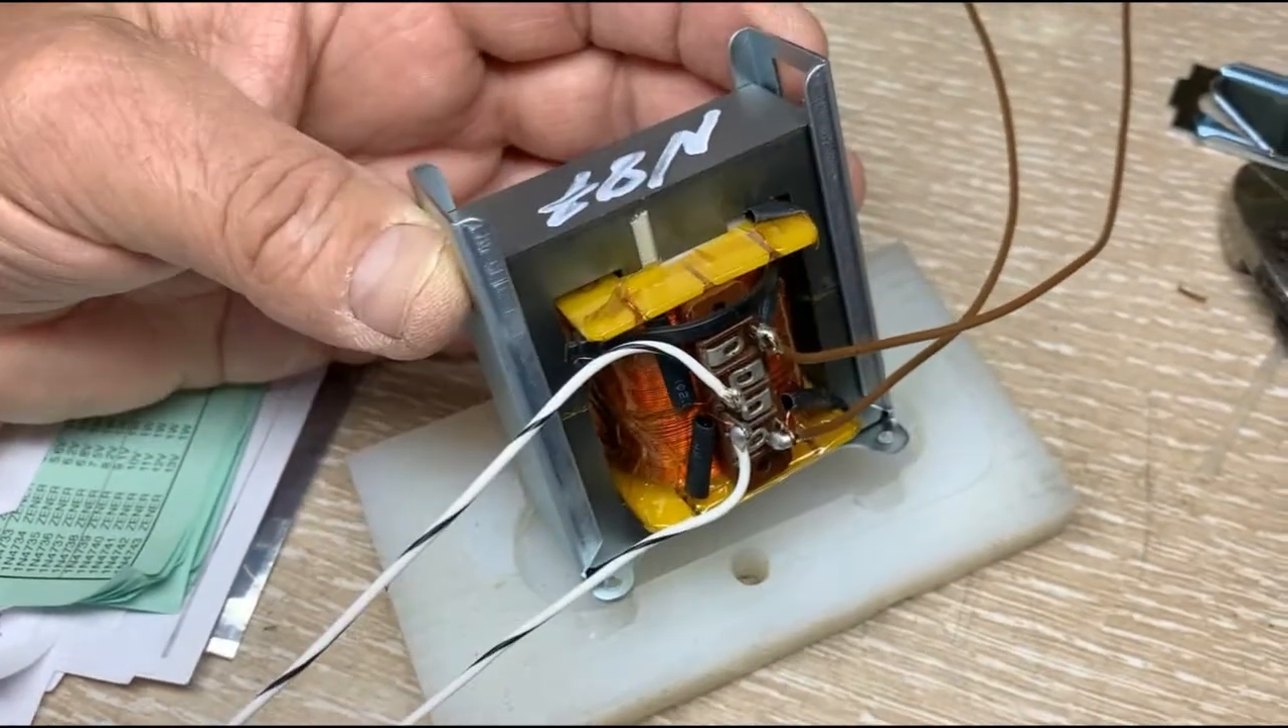Wires are on. Everything is looking good.